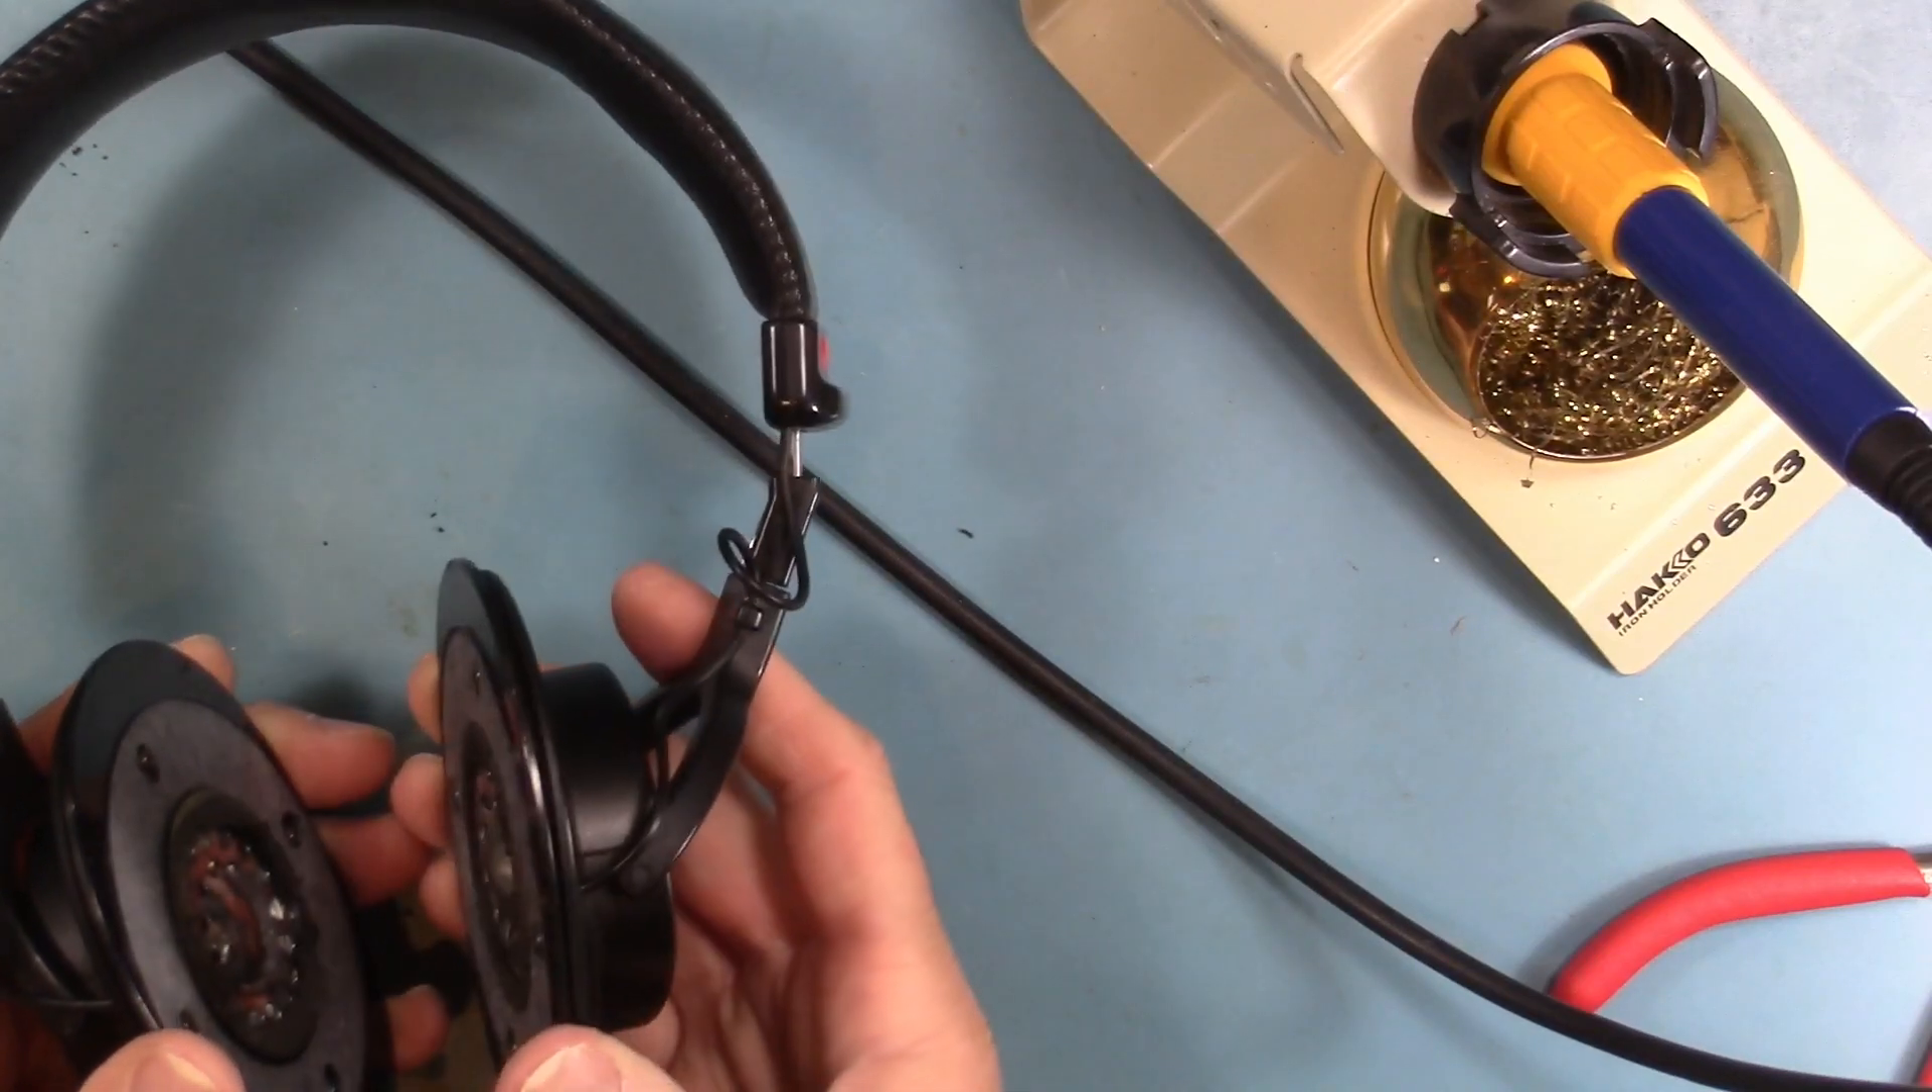I realize i don't have any earpads on this yet.